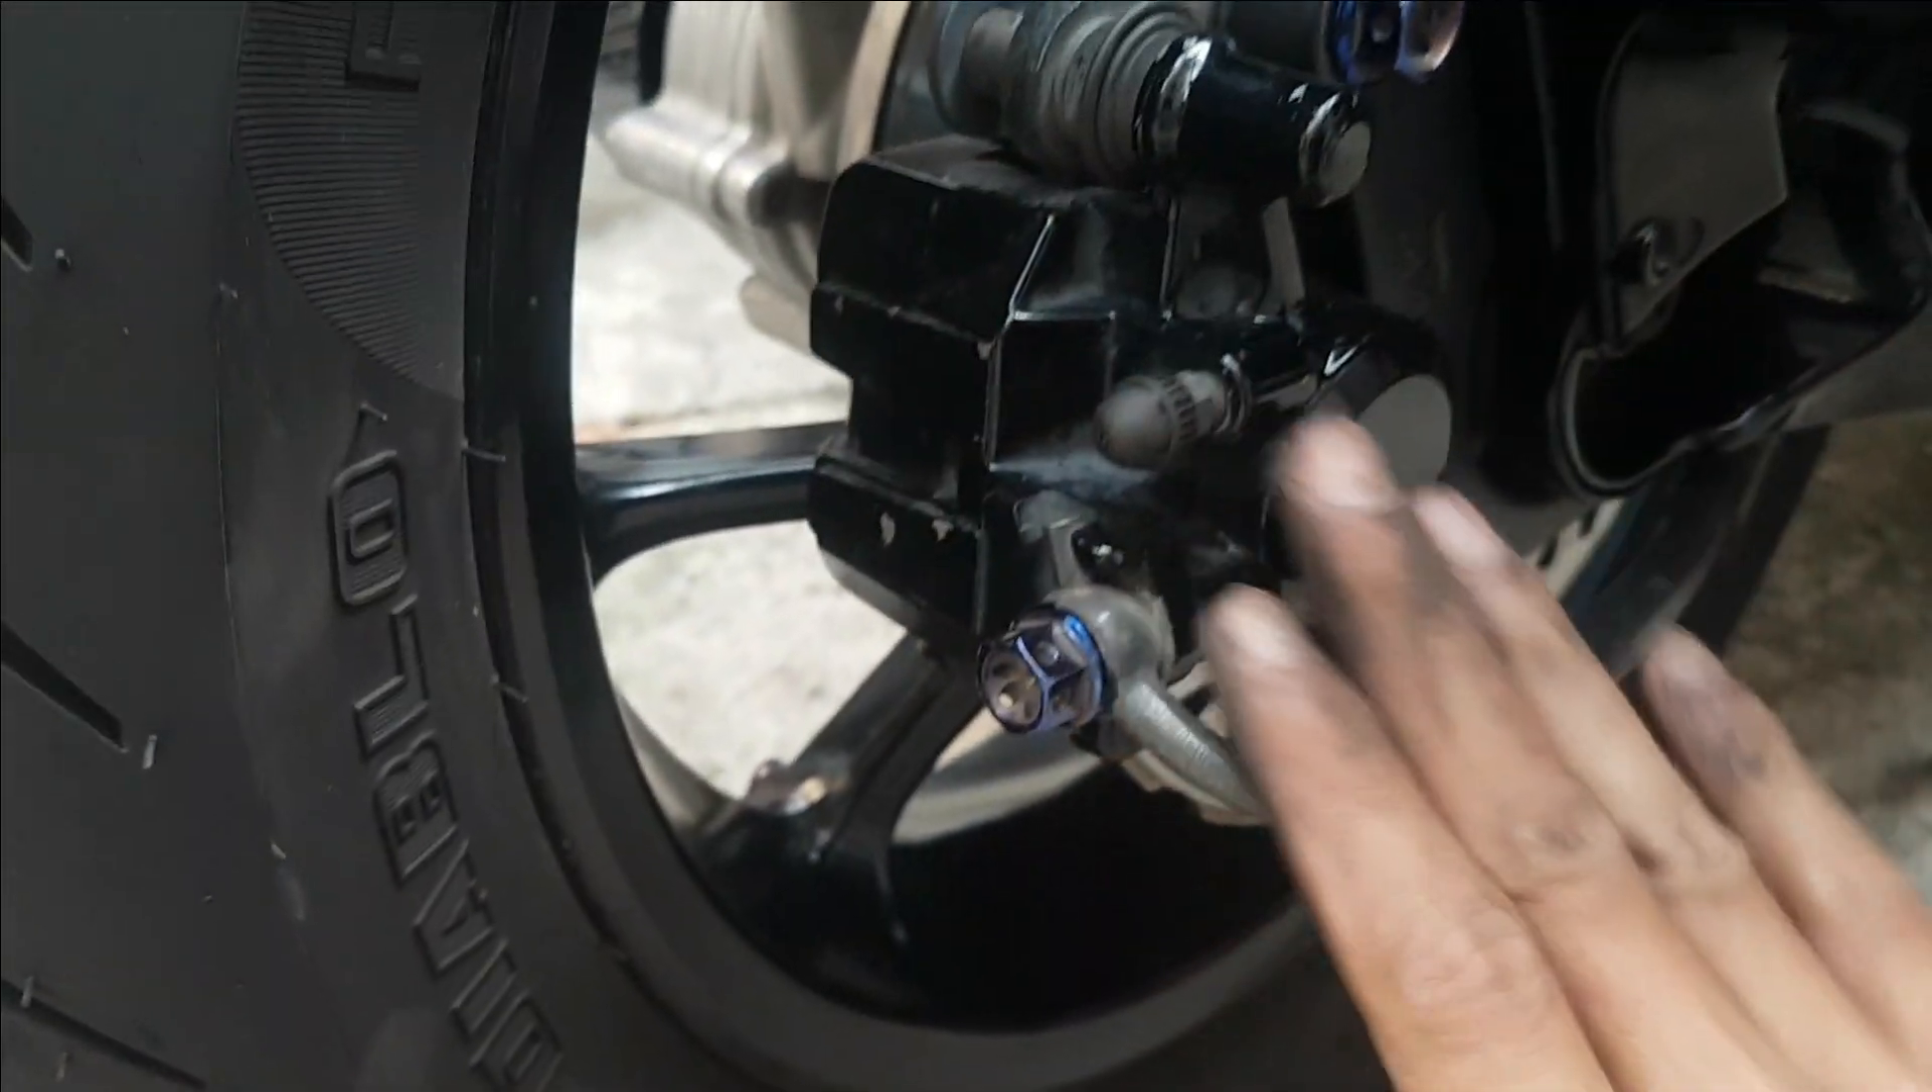Ini sudah terpasang lagi ini kaliper belakang.